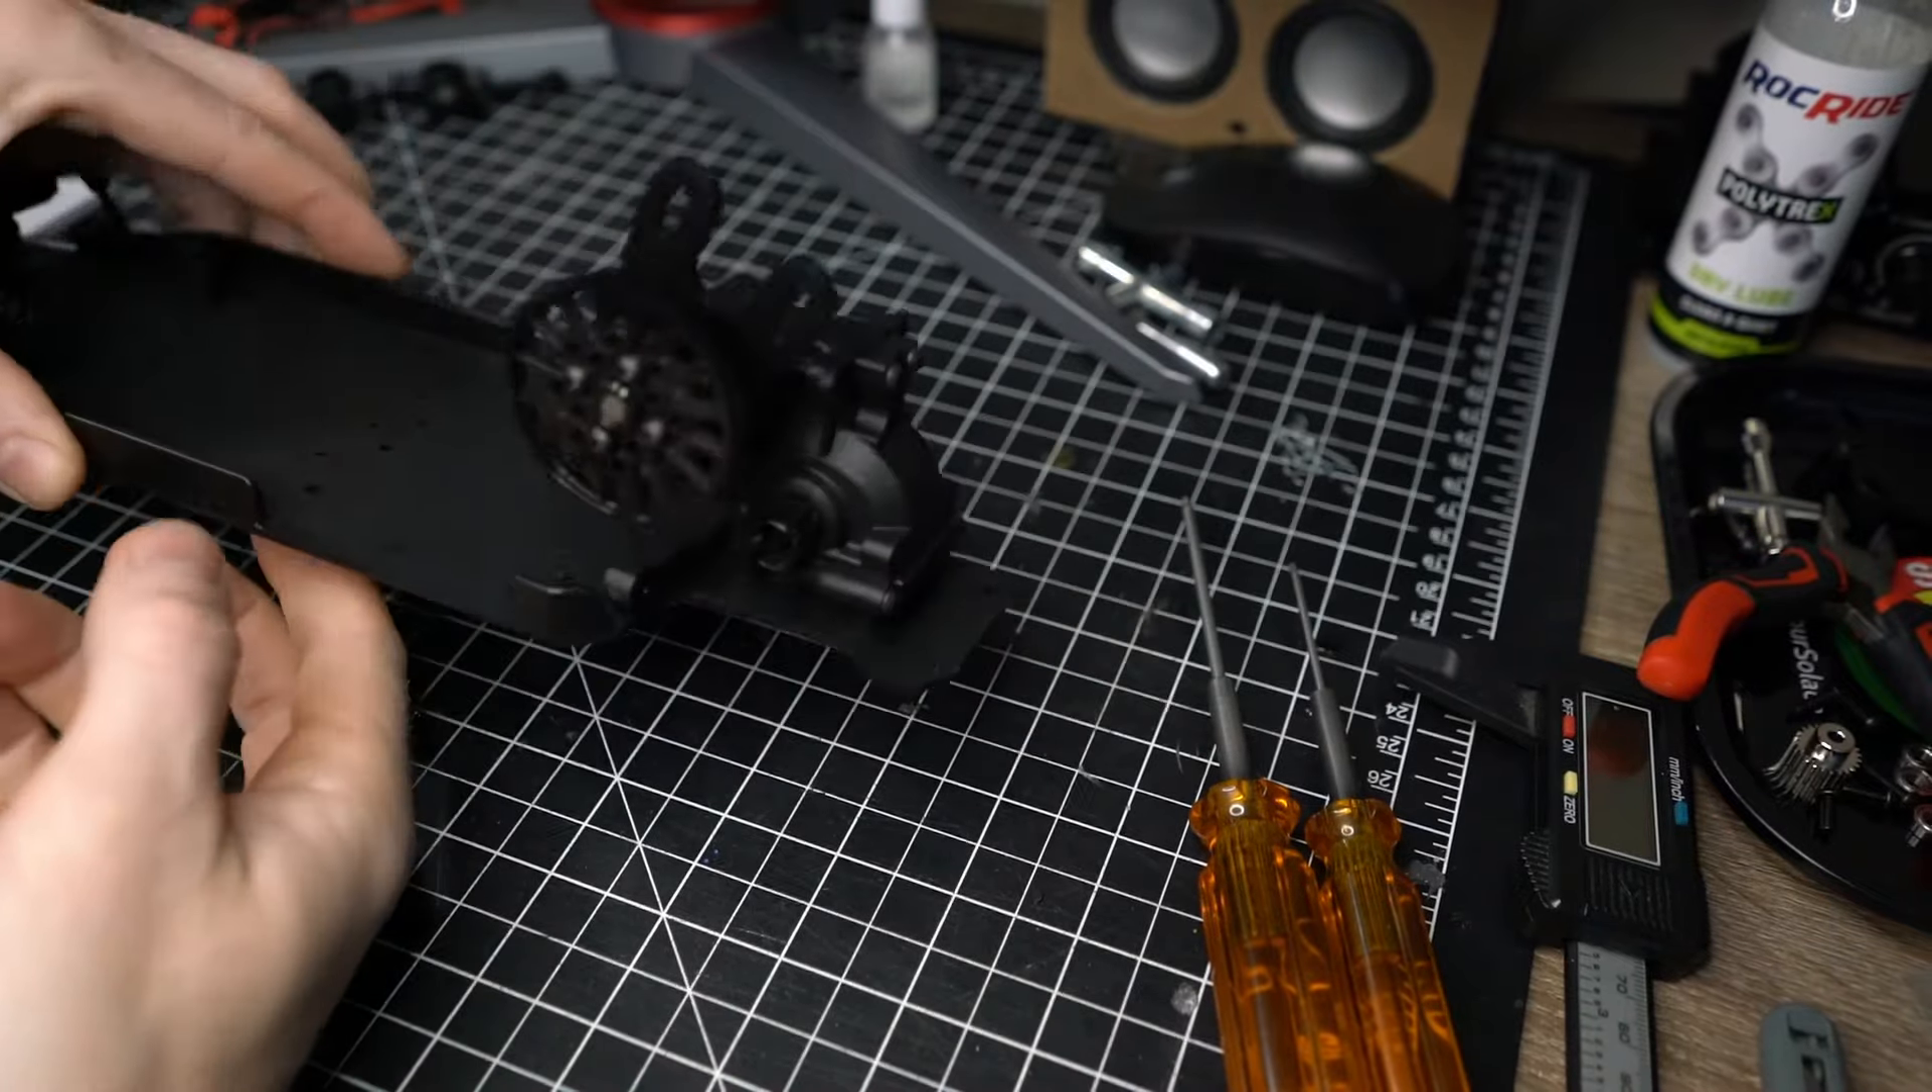All right, here you can see I got the transmission assembled and on the deck.